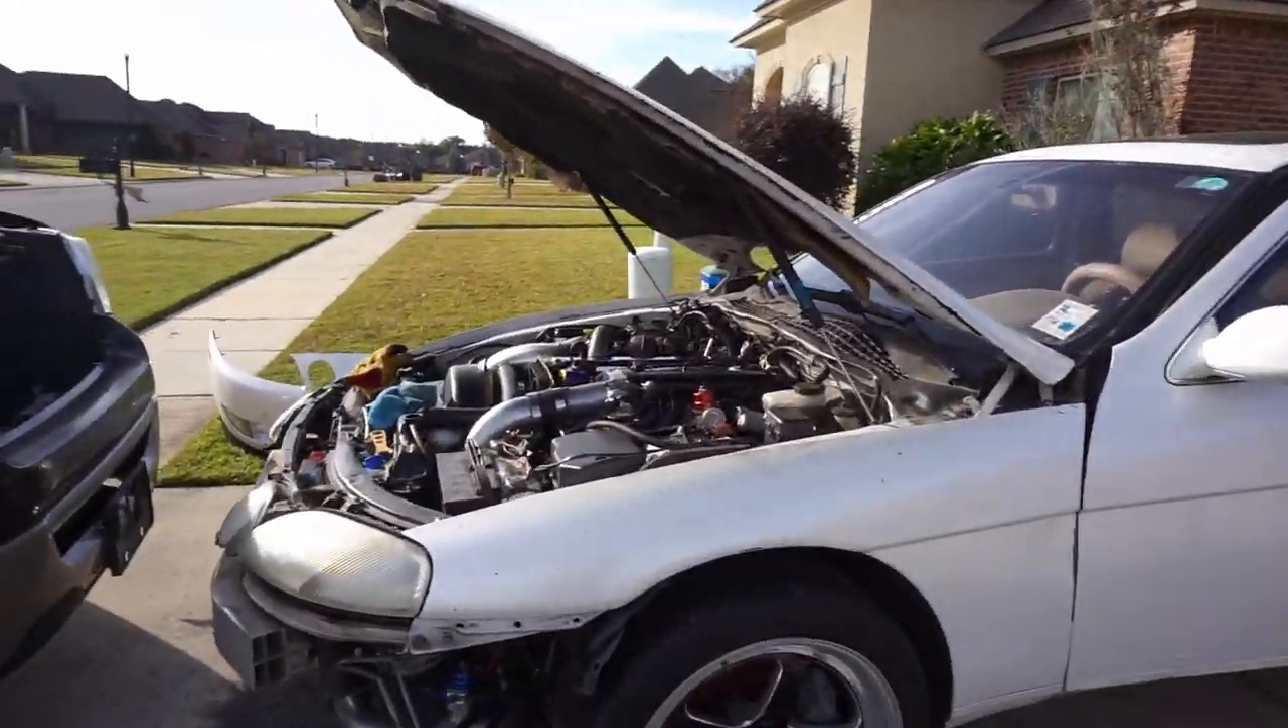And, looks like he got the motor all set in.